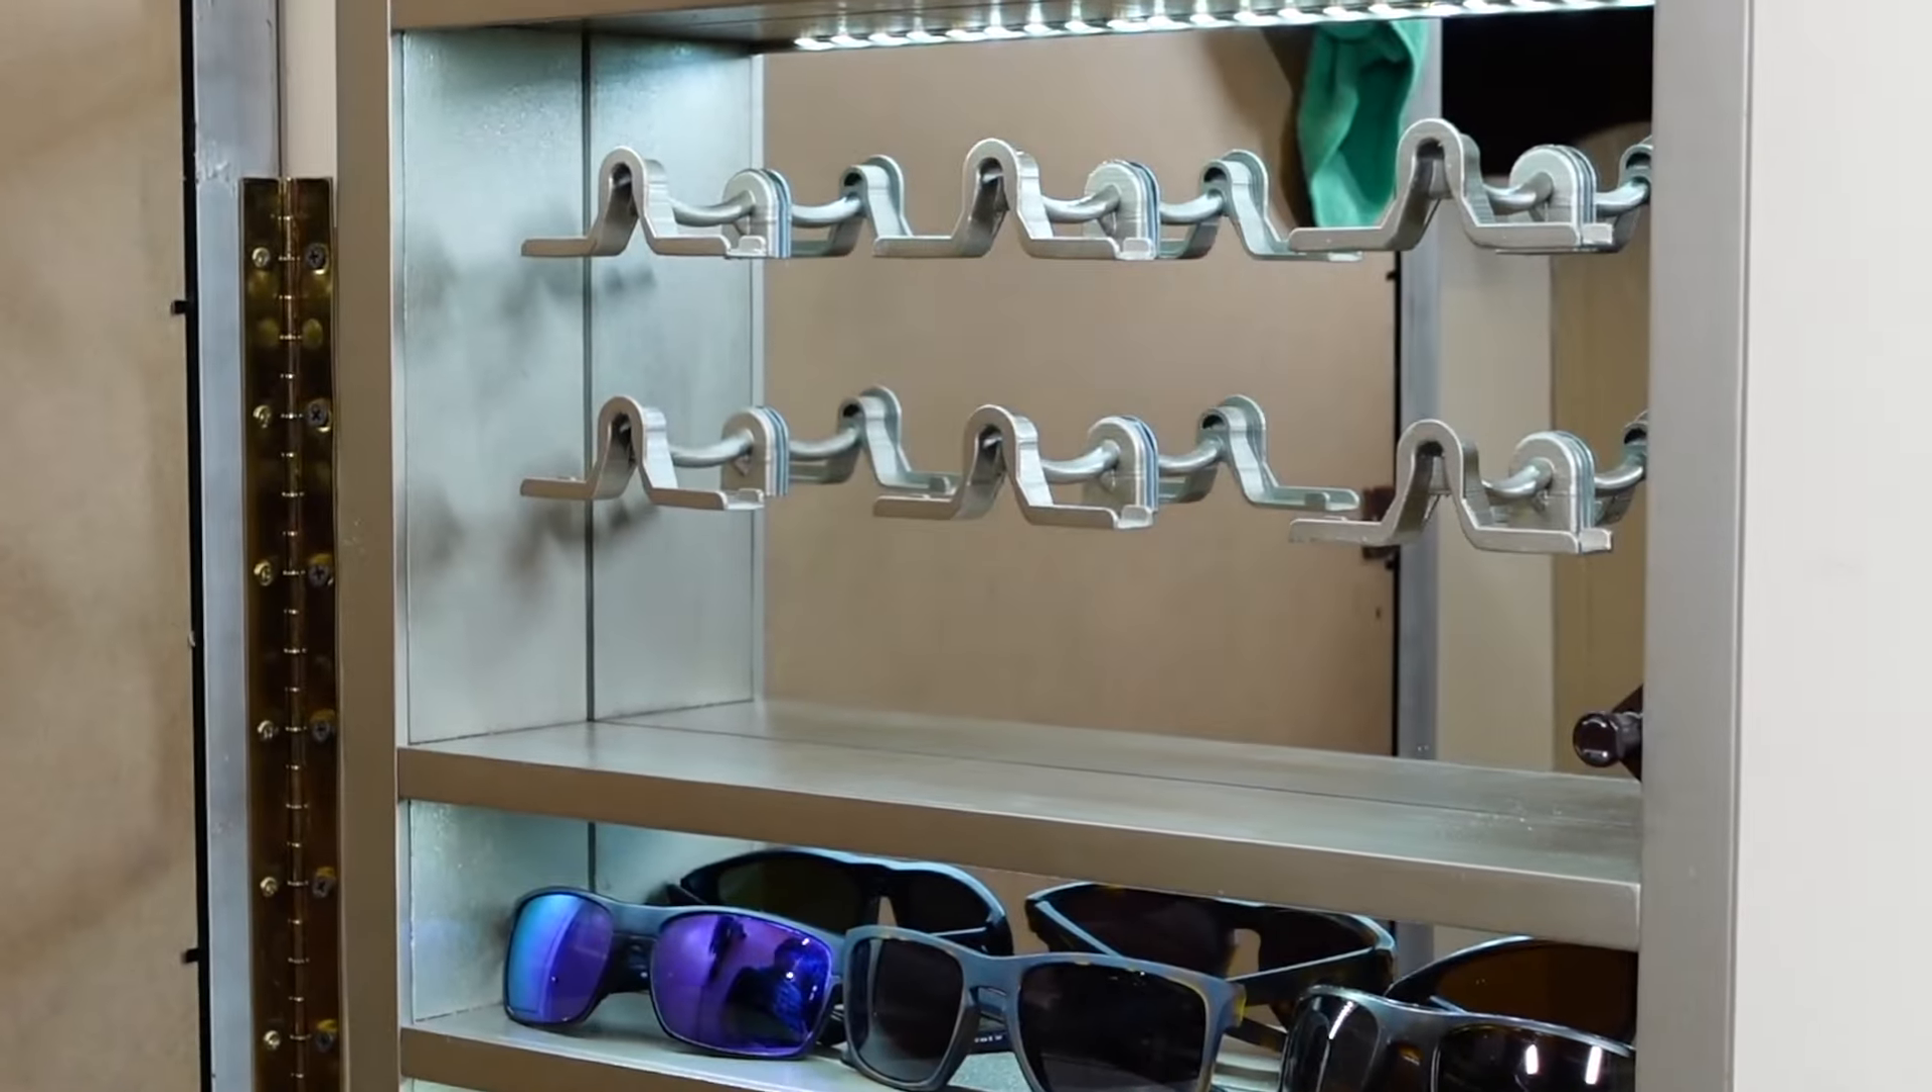But here you can see that those little sunglass shelves are installed there and voila here is the sunglass case all completed.